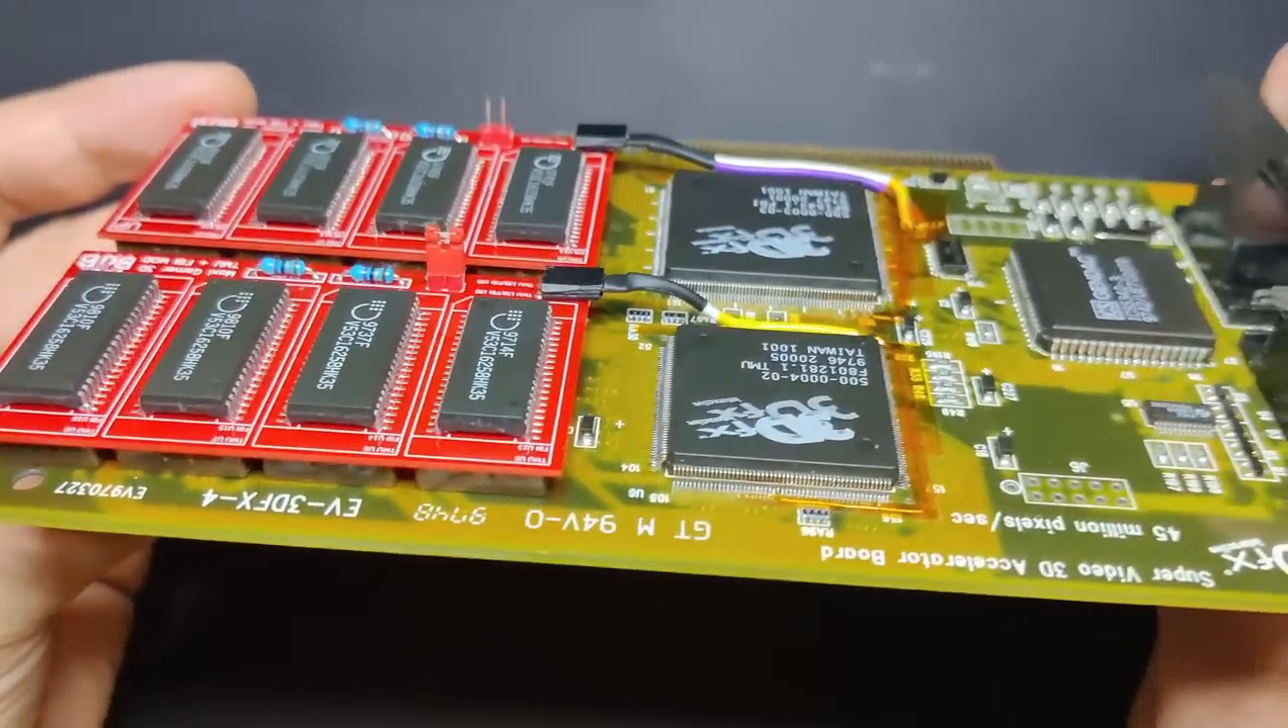The card is finally upgraded to 8MB. I am absolutely happy with the outcome. The memory boards fit perfectly over the existing memory chips. No gaps and no issues with slightly misaligned sockets.